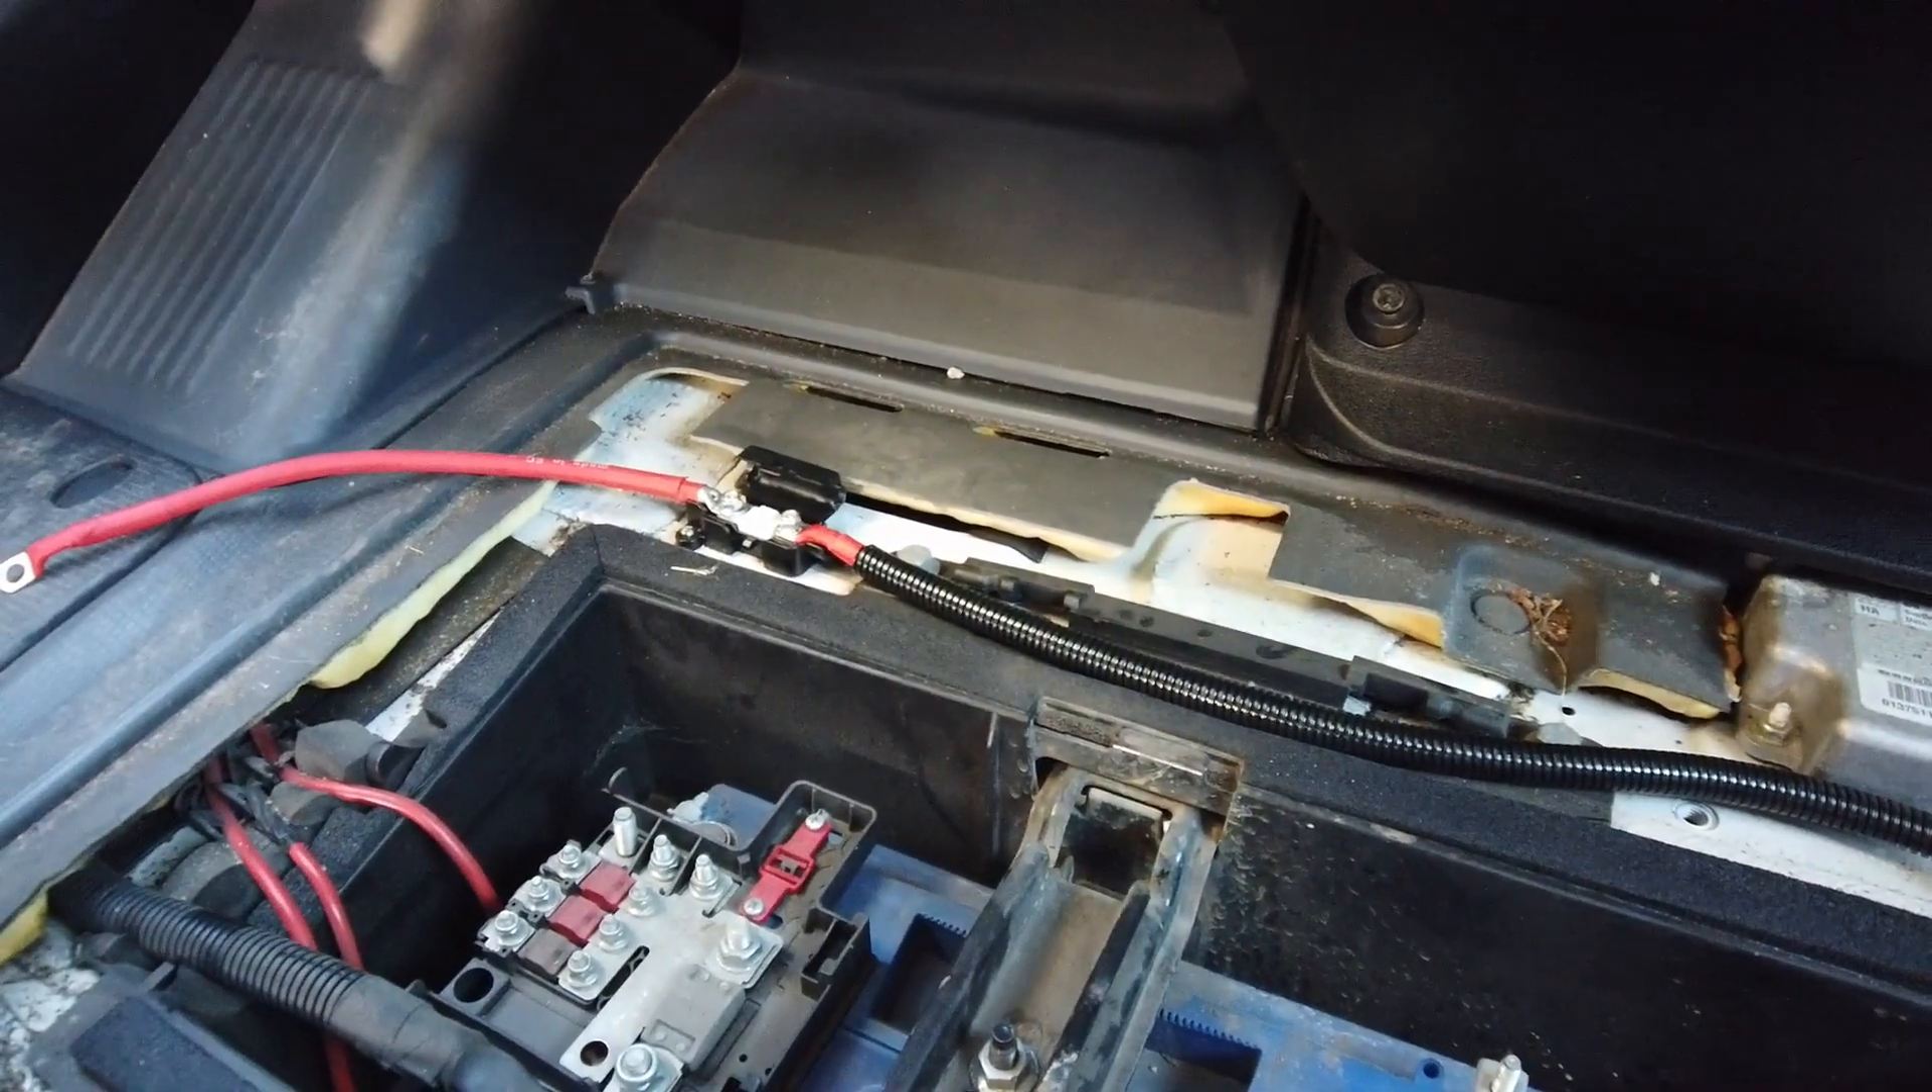So so far I've just run my cables in.